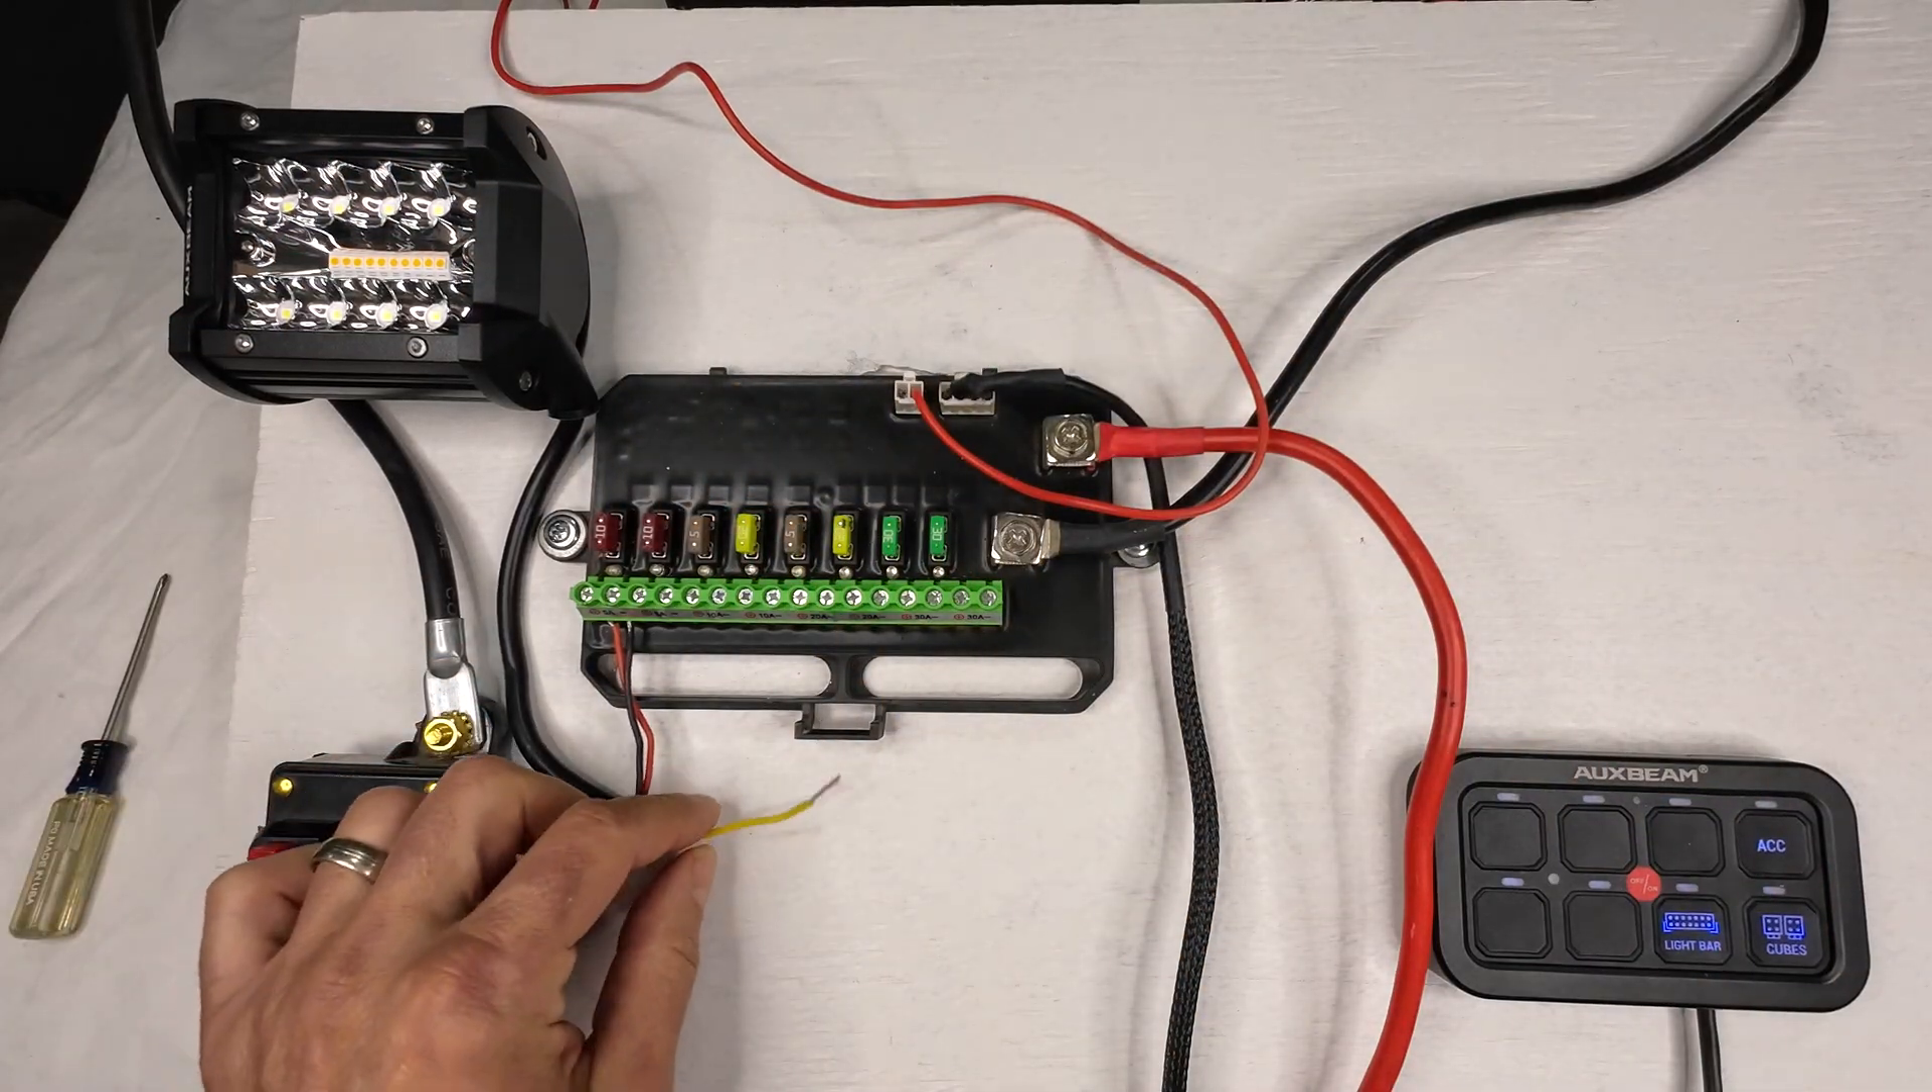I'm going to leave the yellow wire off for now and show you how this works.